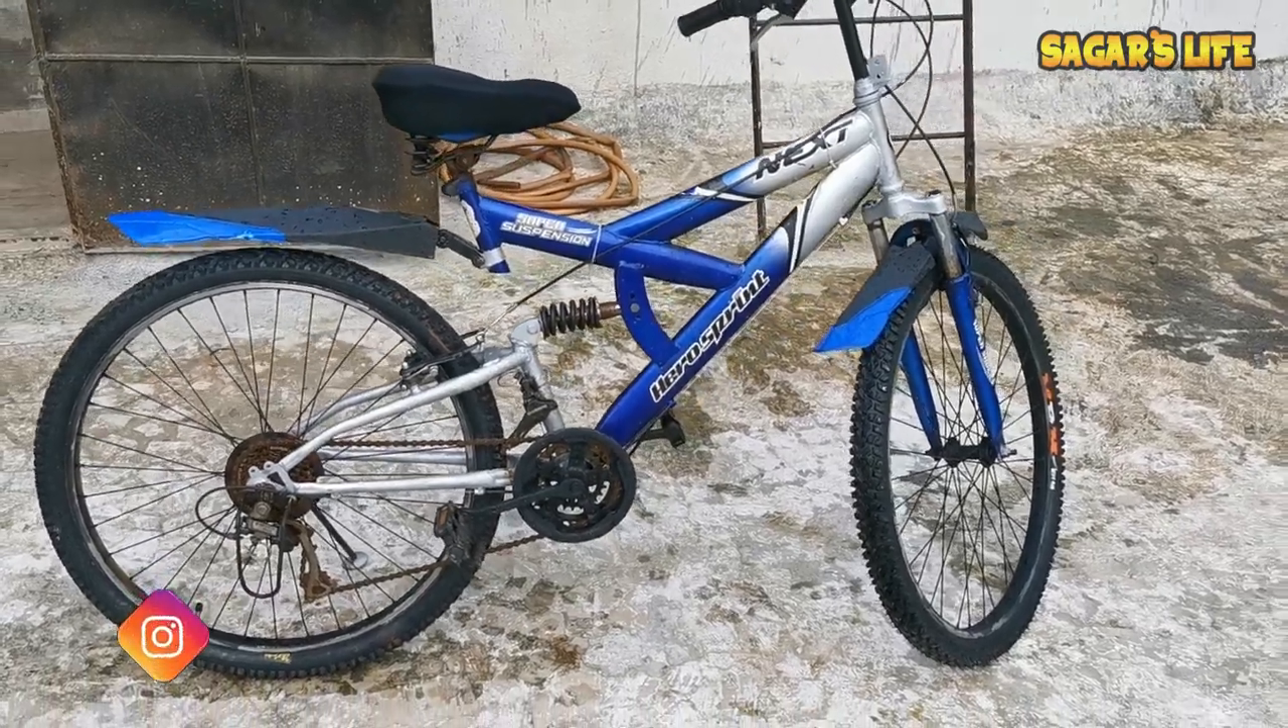सीट भी अपनी लग गई है, सो अपनी साइकल का रिस्टोरेशन हो गया है, कमप्लेट।